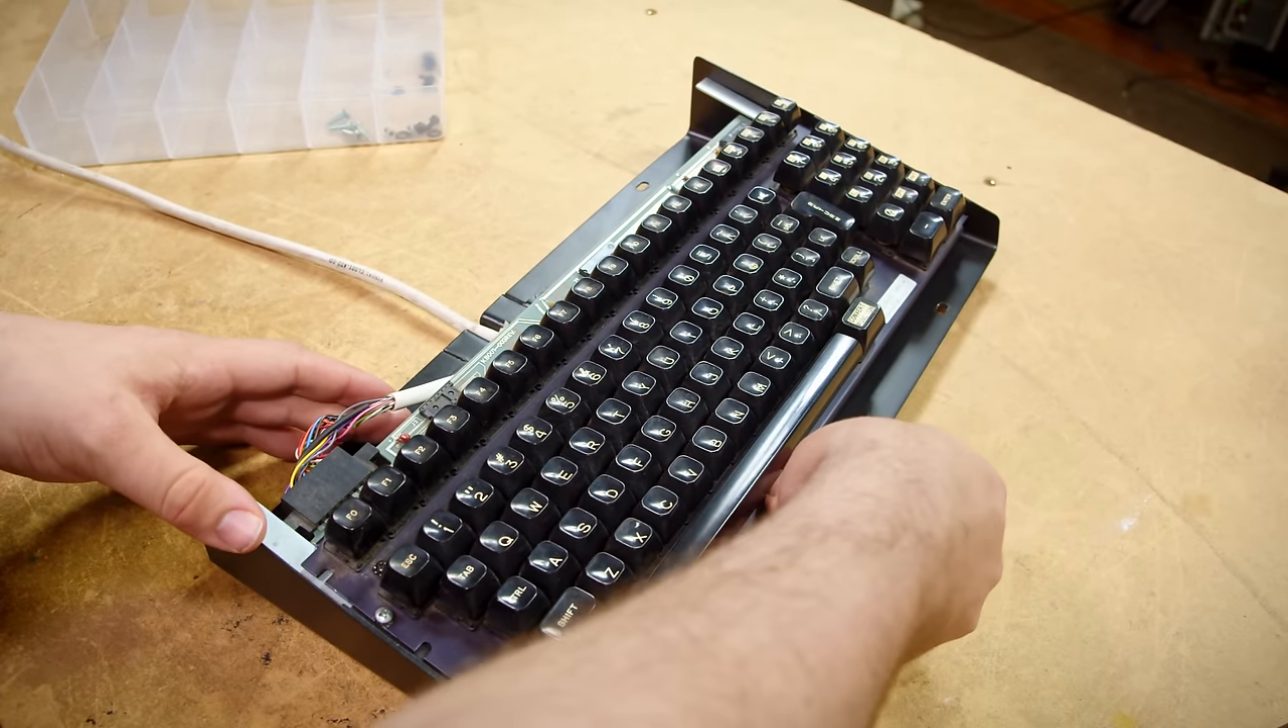Now that's the keyboard itself reinstalled.